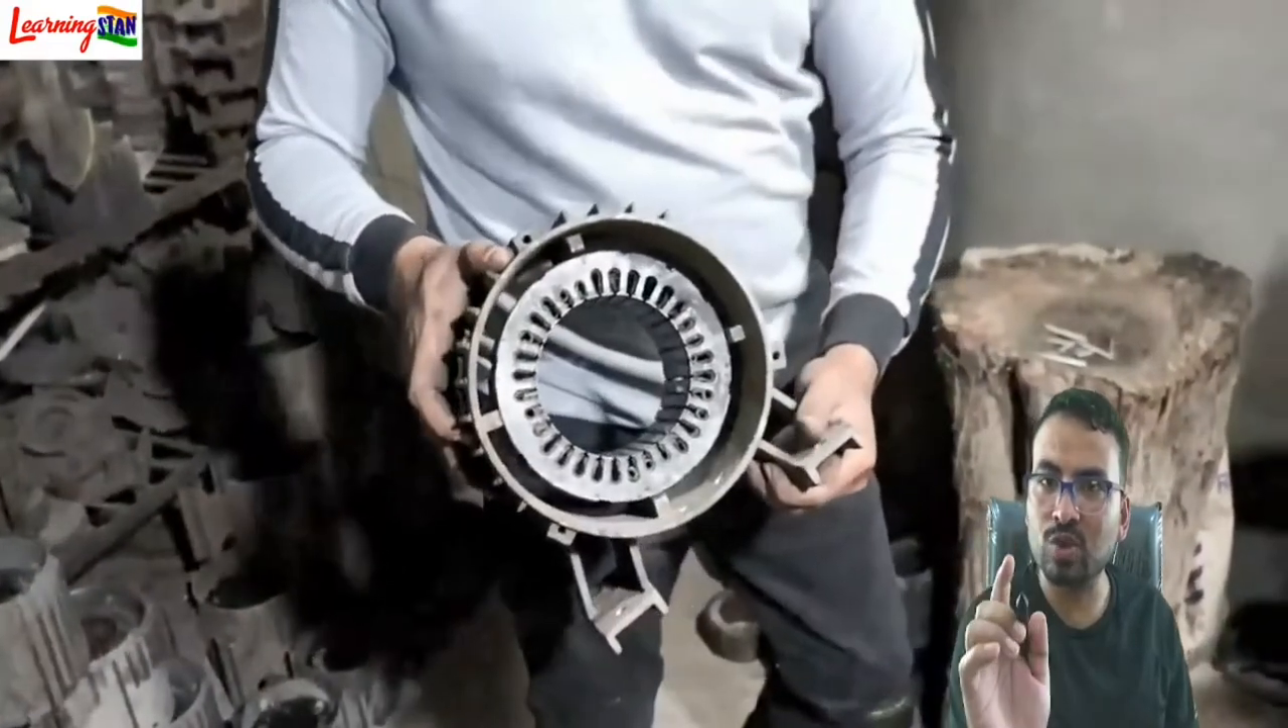आर्मेचर frame के अंदर fix हो चुका है अब बस इसमें हमें क्या करना है windings डालने है।